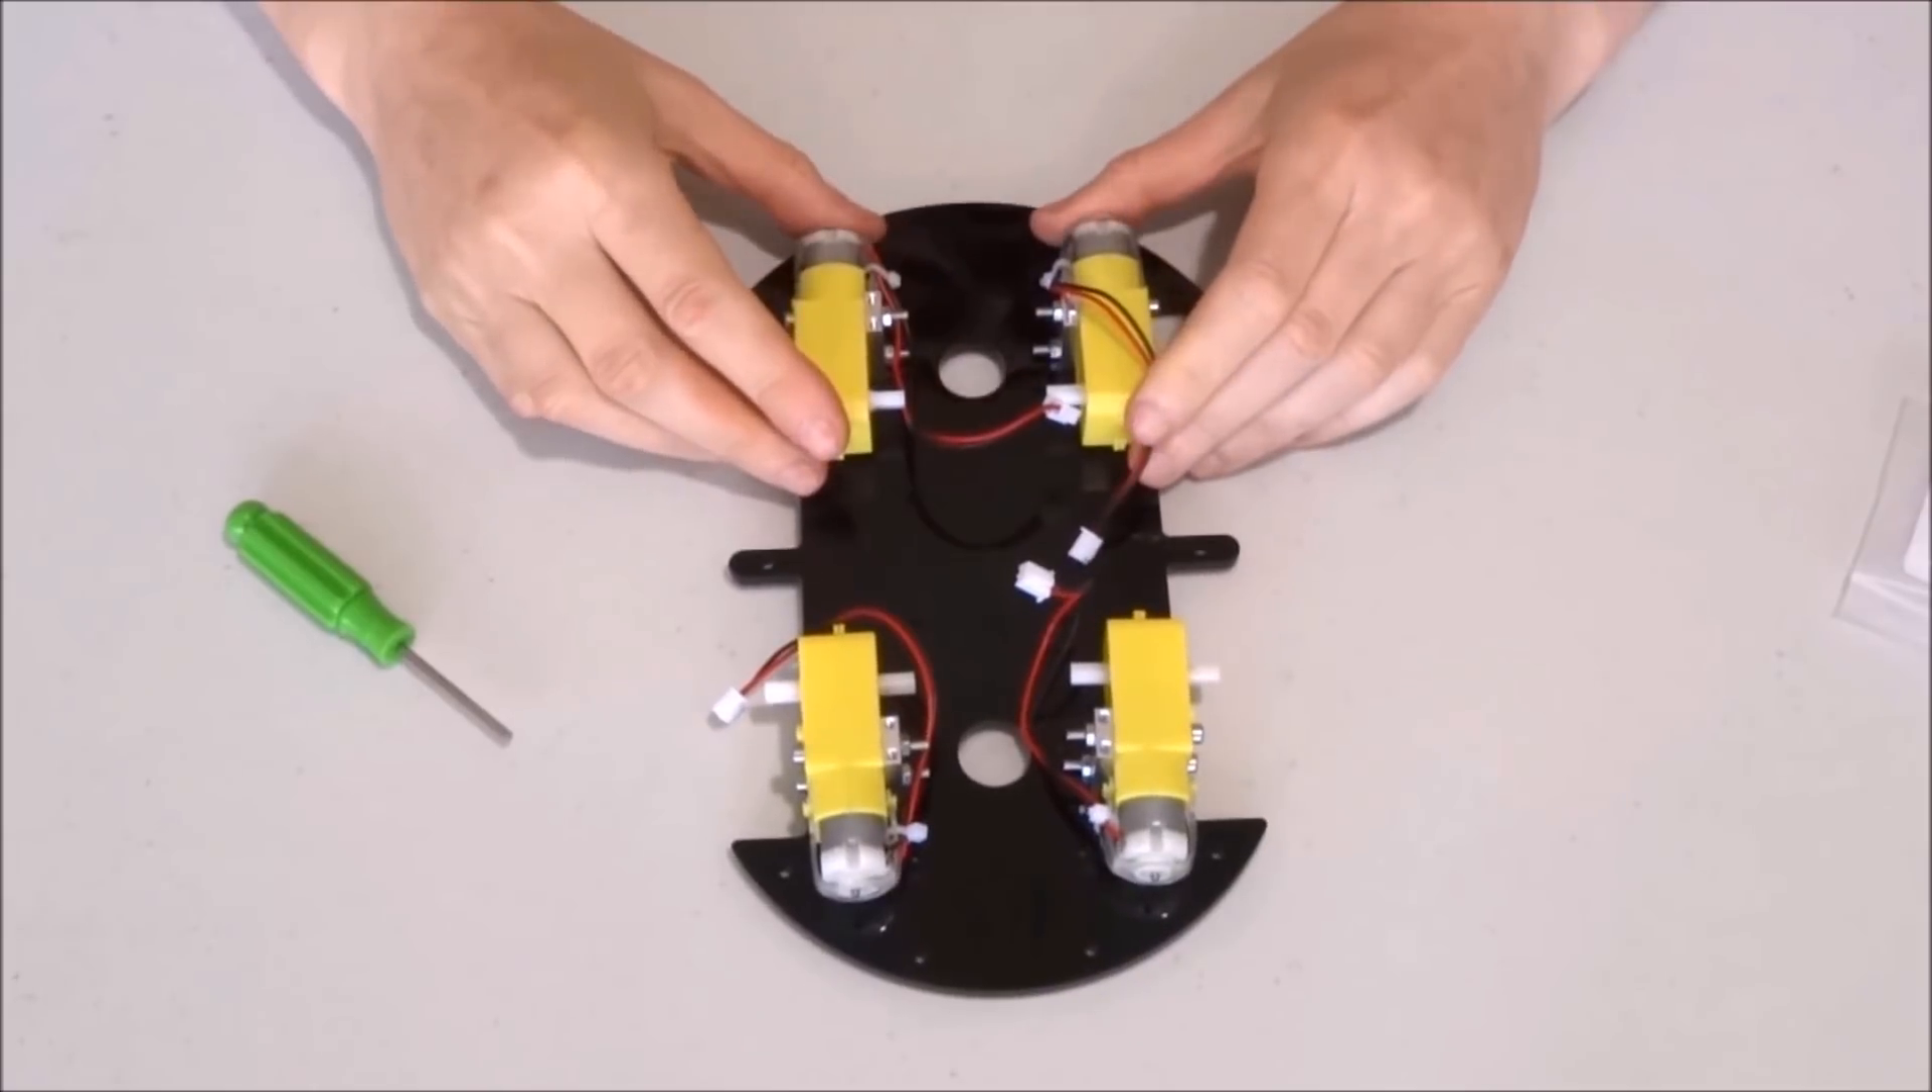This is the last motor and here are all the motors mounted in place.